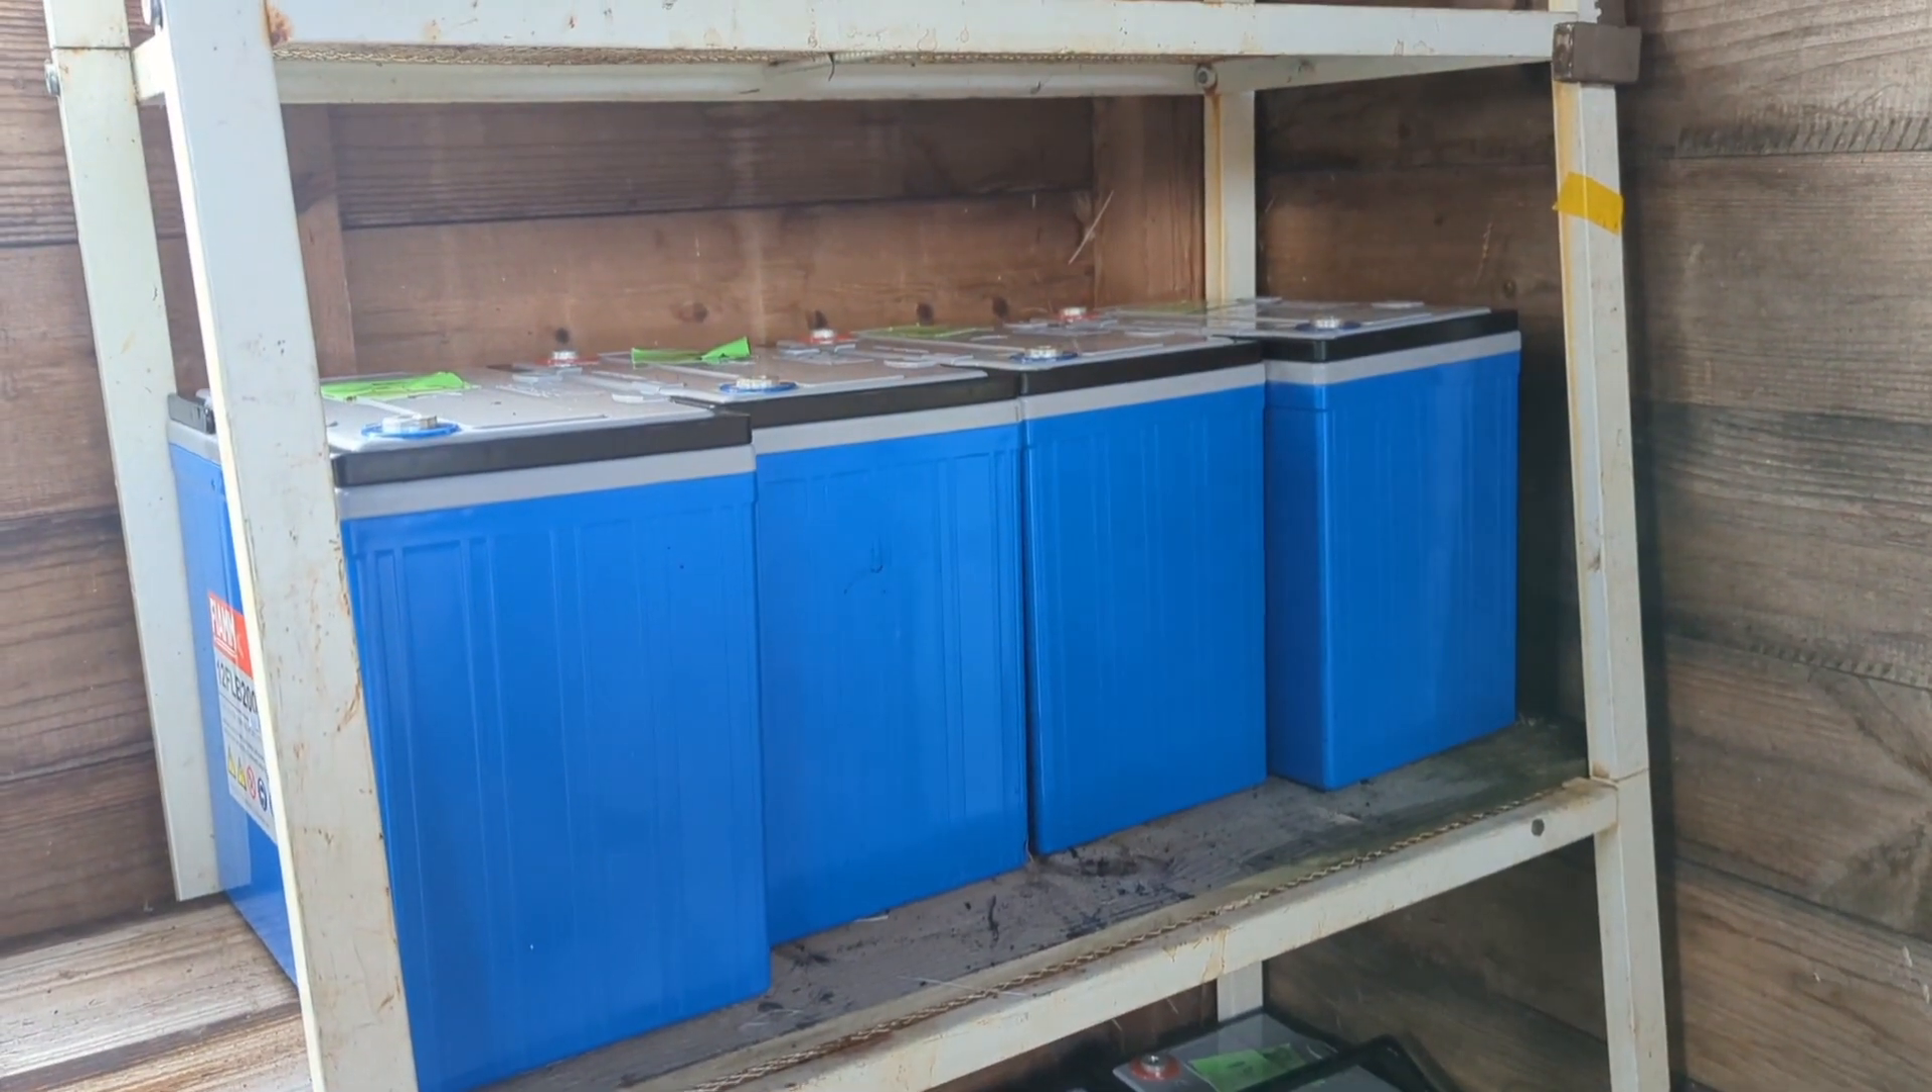That's the battery on the rack looking good not wired up yet.